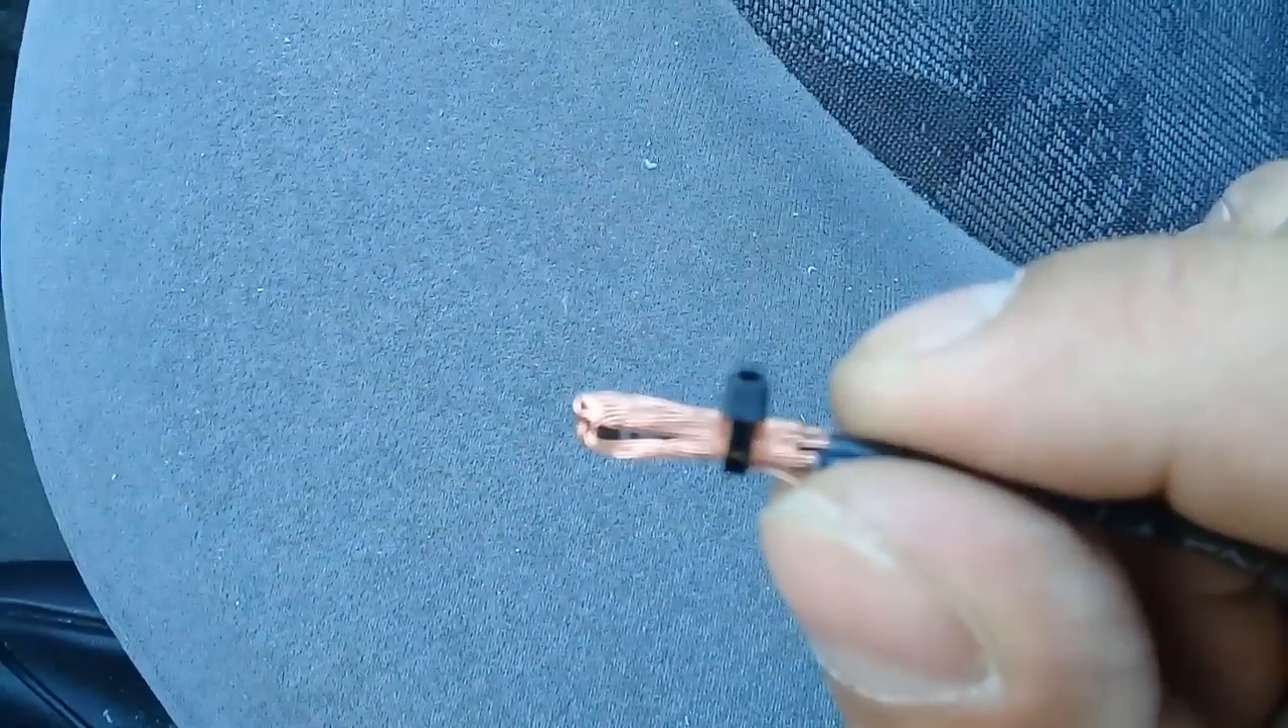Bueno ya he puesto lo que es el cincho o la cola de rata.